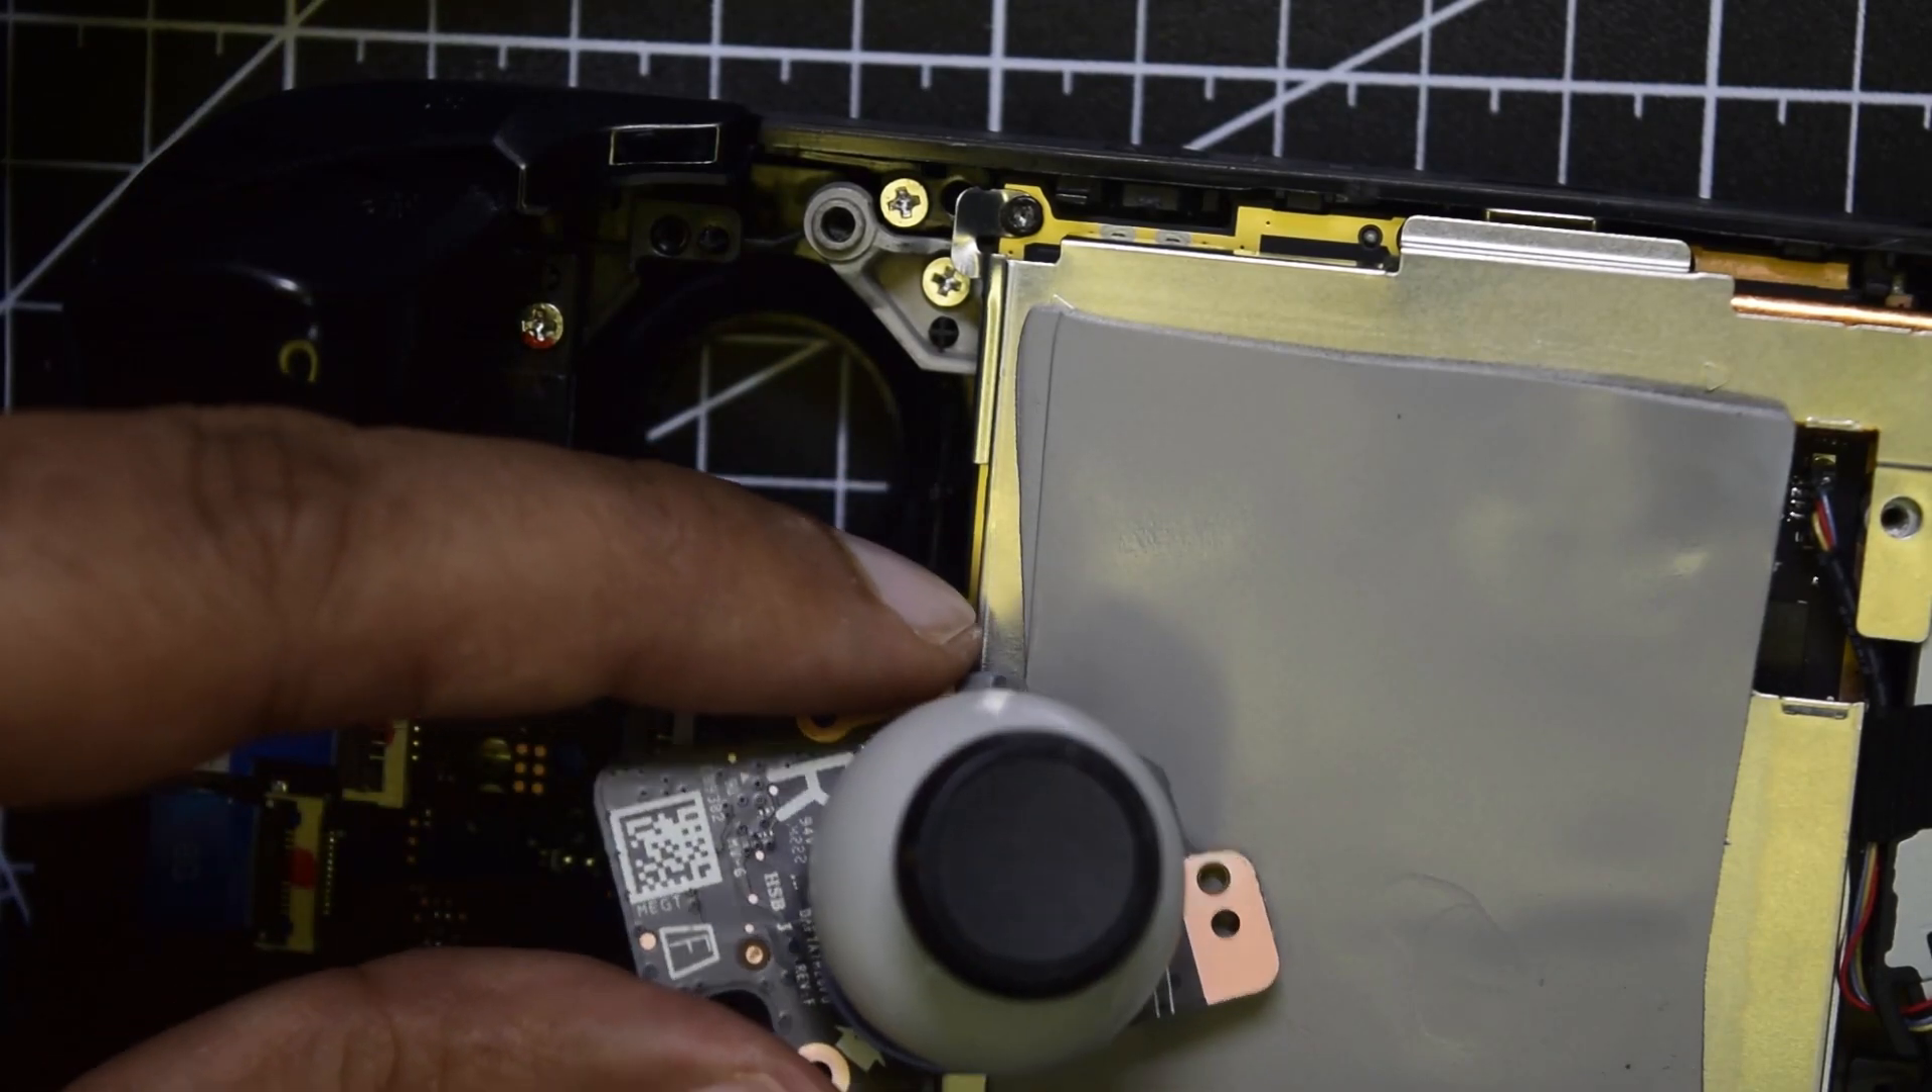So as you can see the right joystick has come out as well.